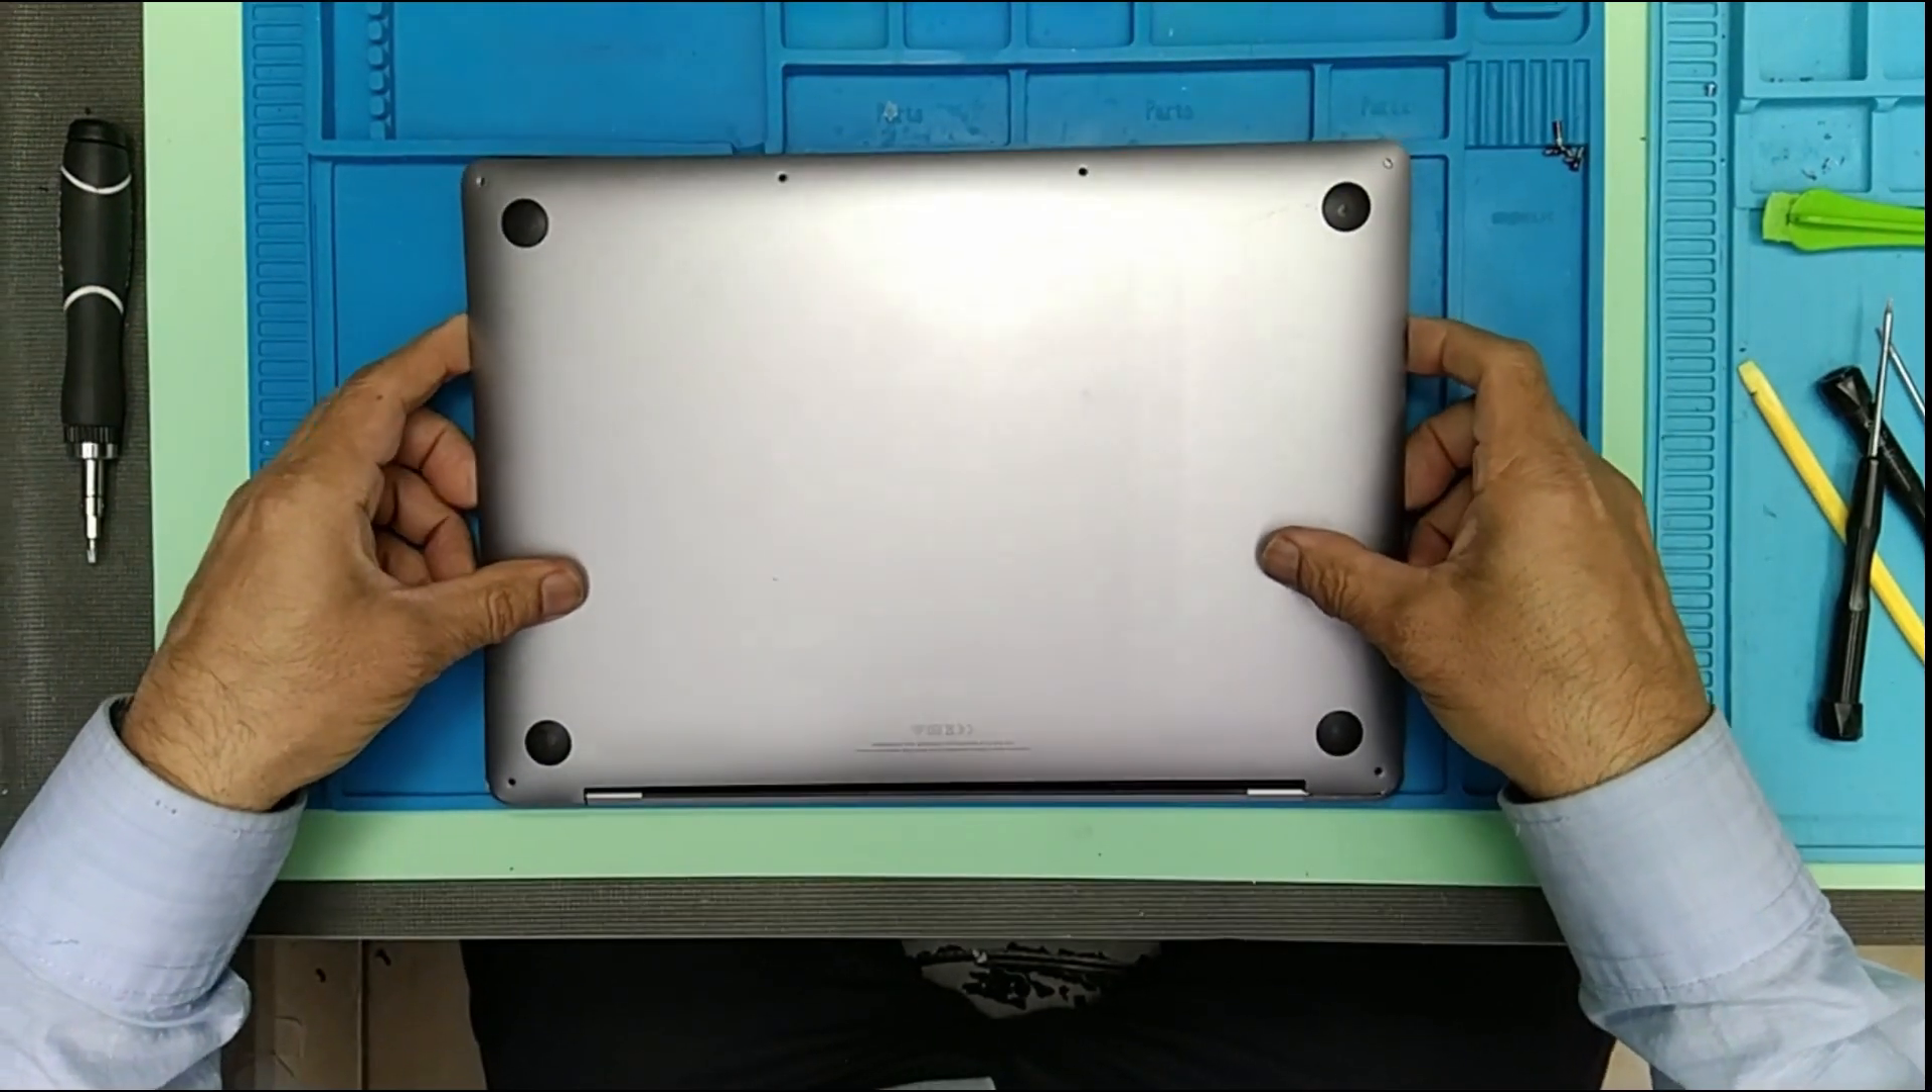Let's put the back cover, I'm not going to put the screws until I tested it.